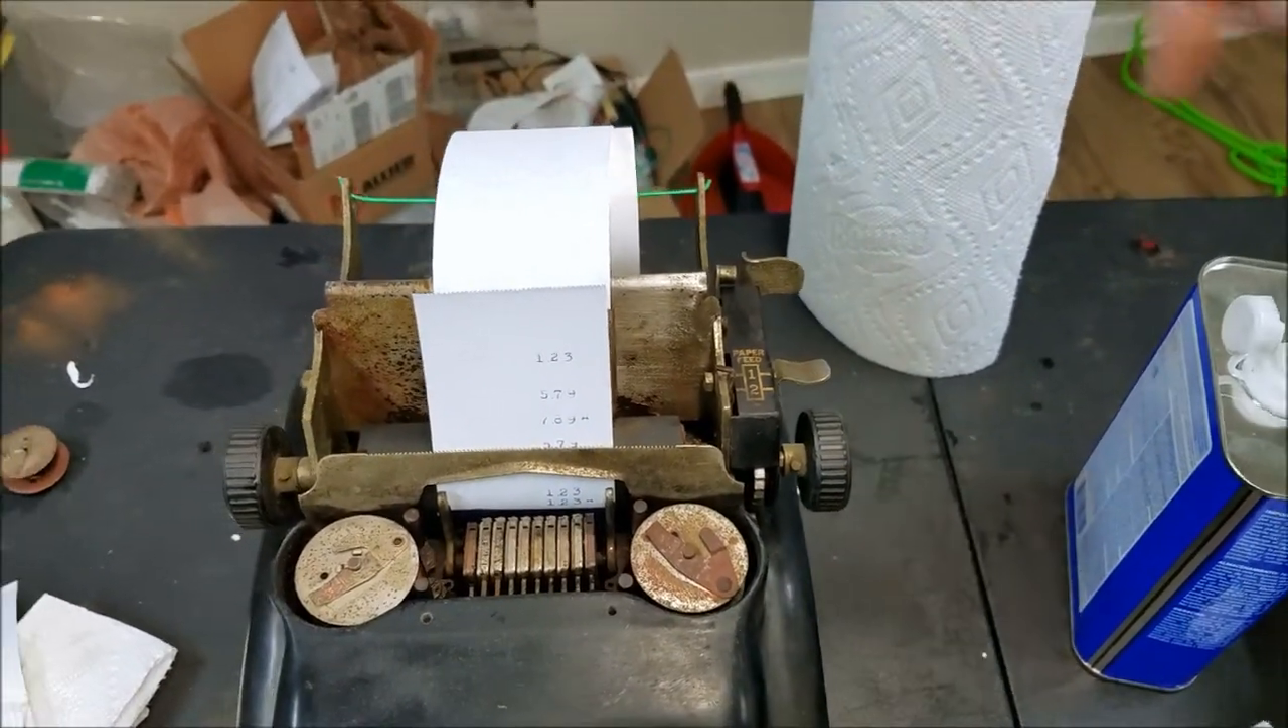I just put this little piece of wire here to hold the paper up, that seems to be working okay.